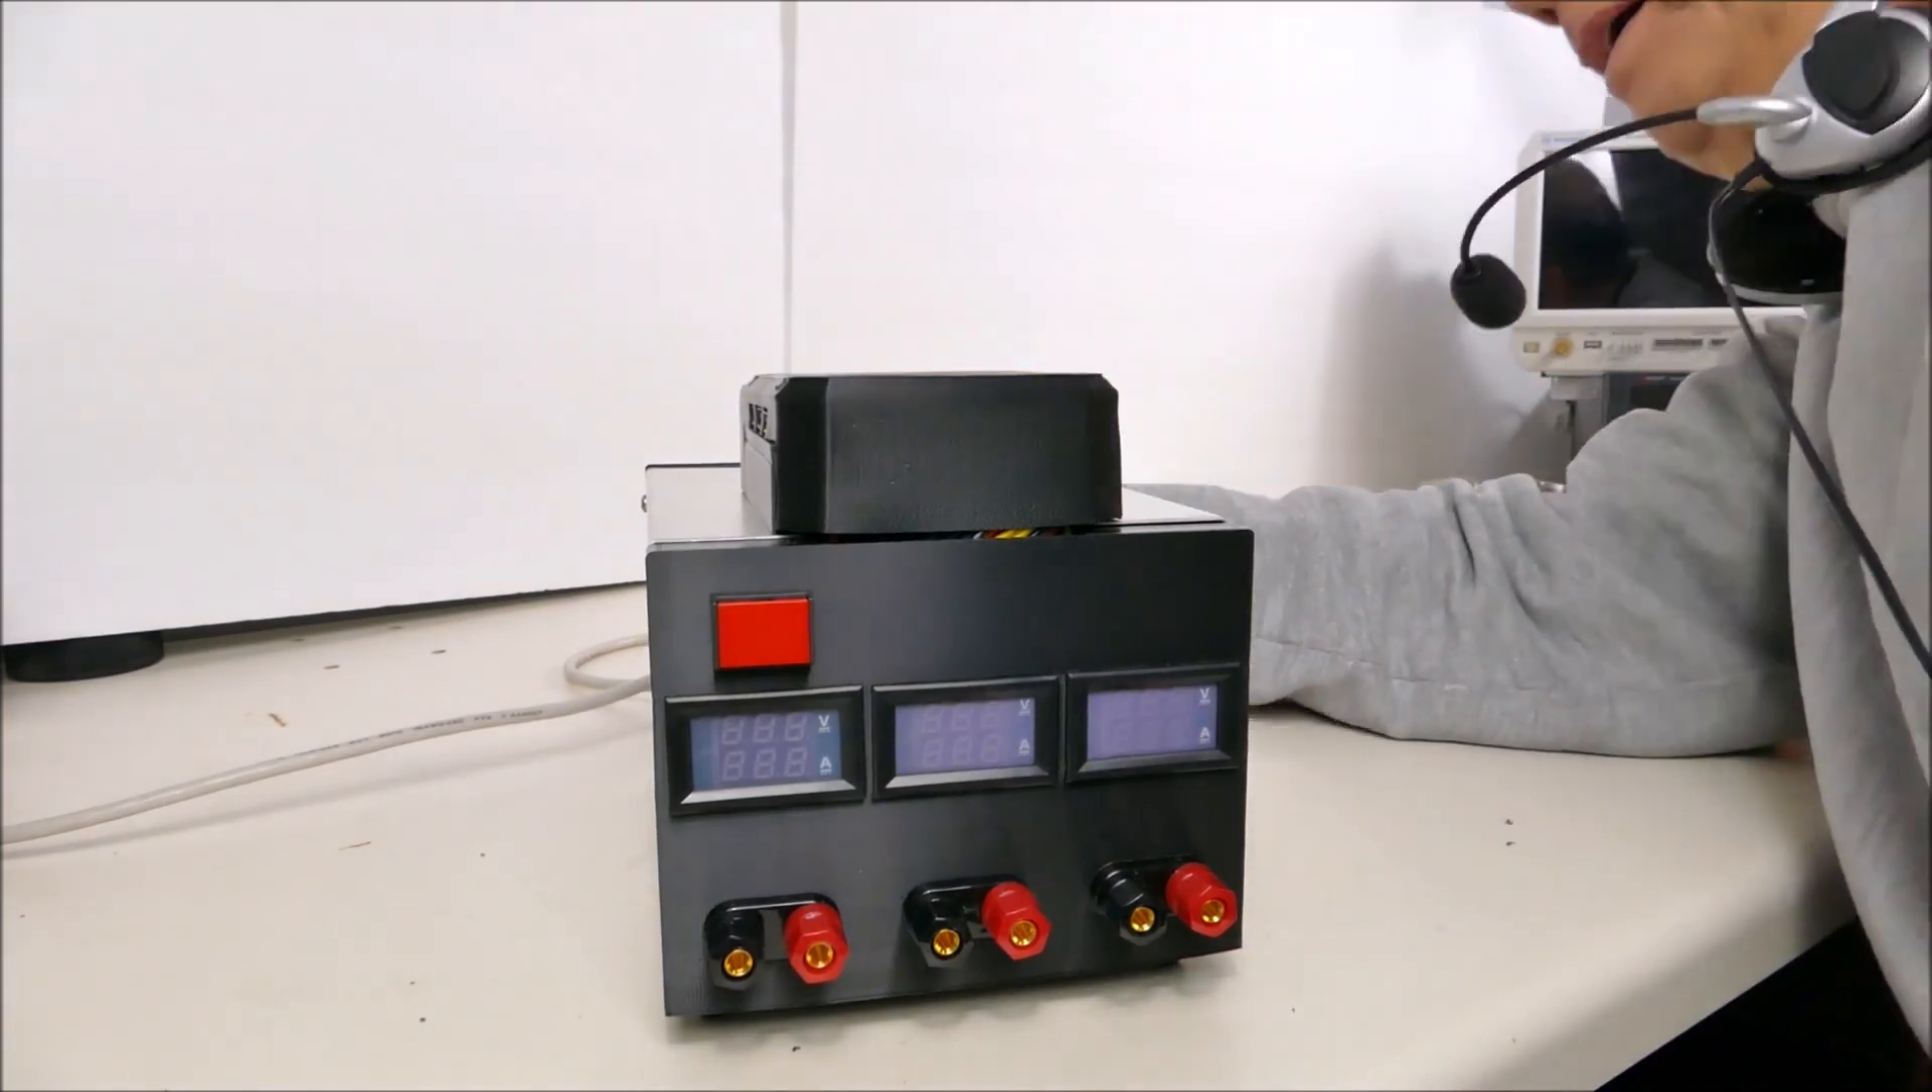Okay it's all together lids on.